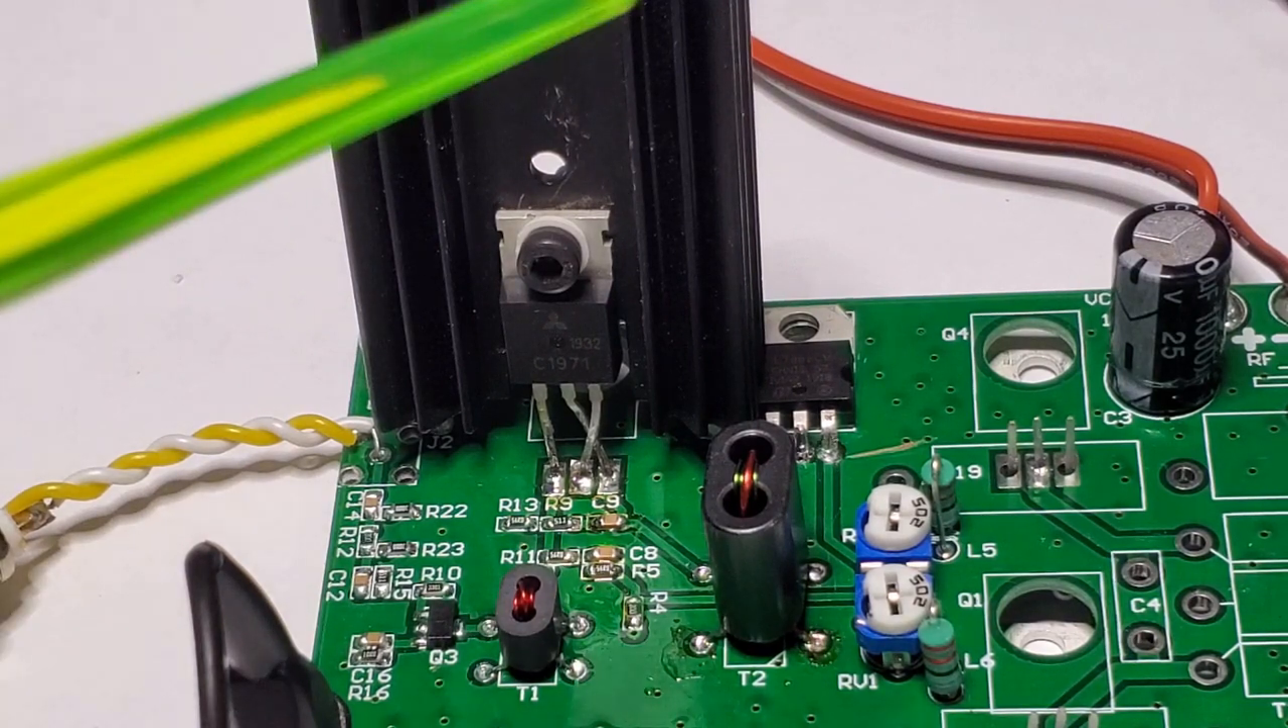Uh I actually have I do I have got a heat sink on here.